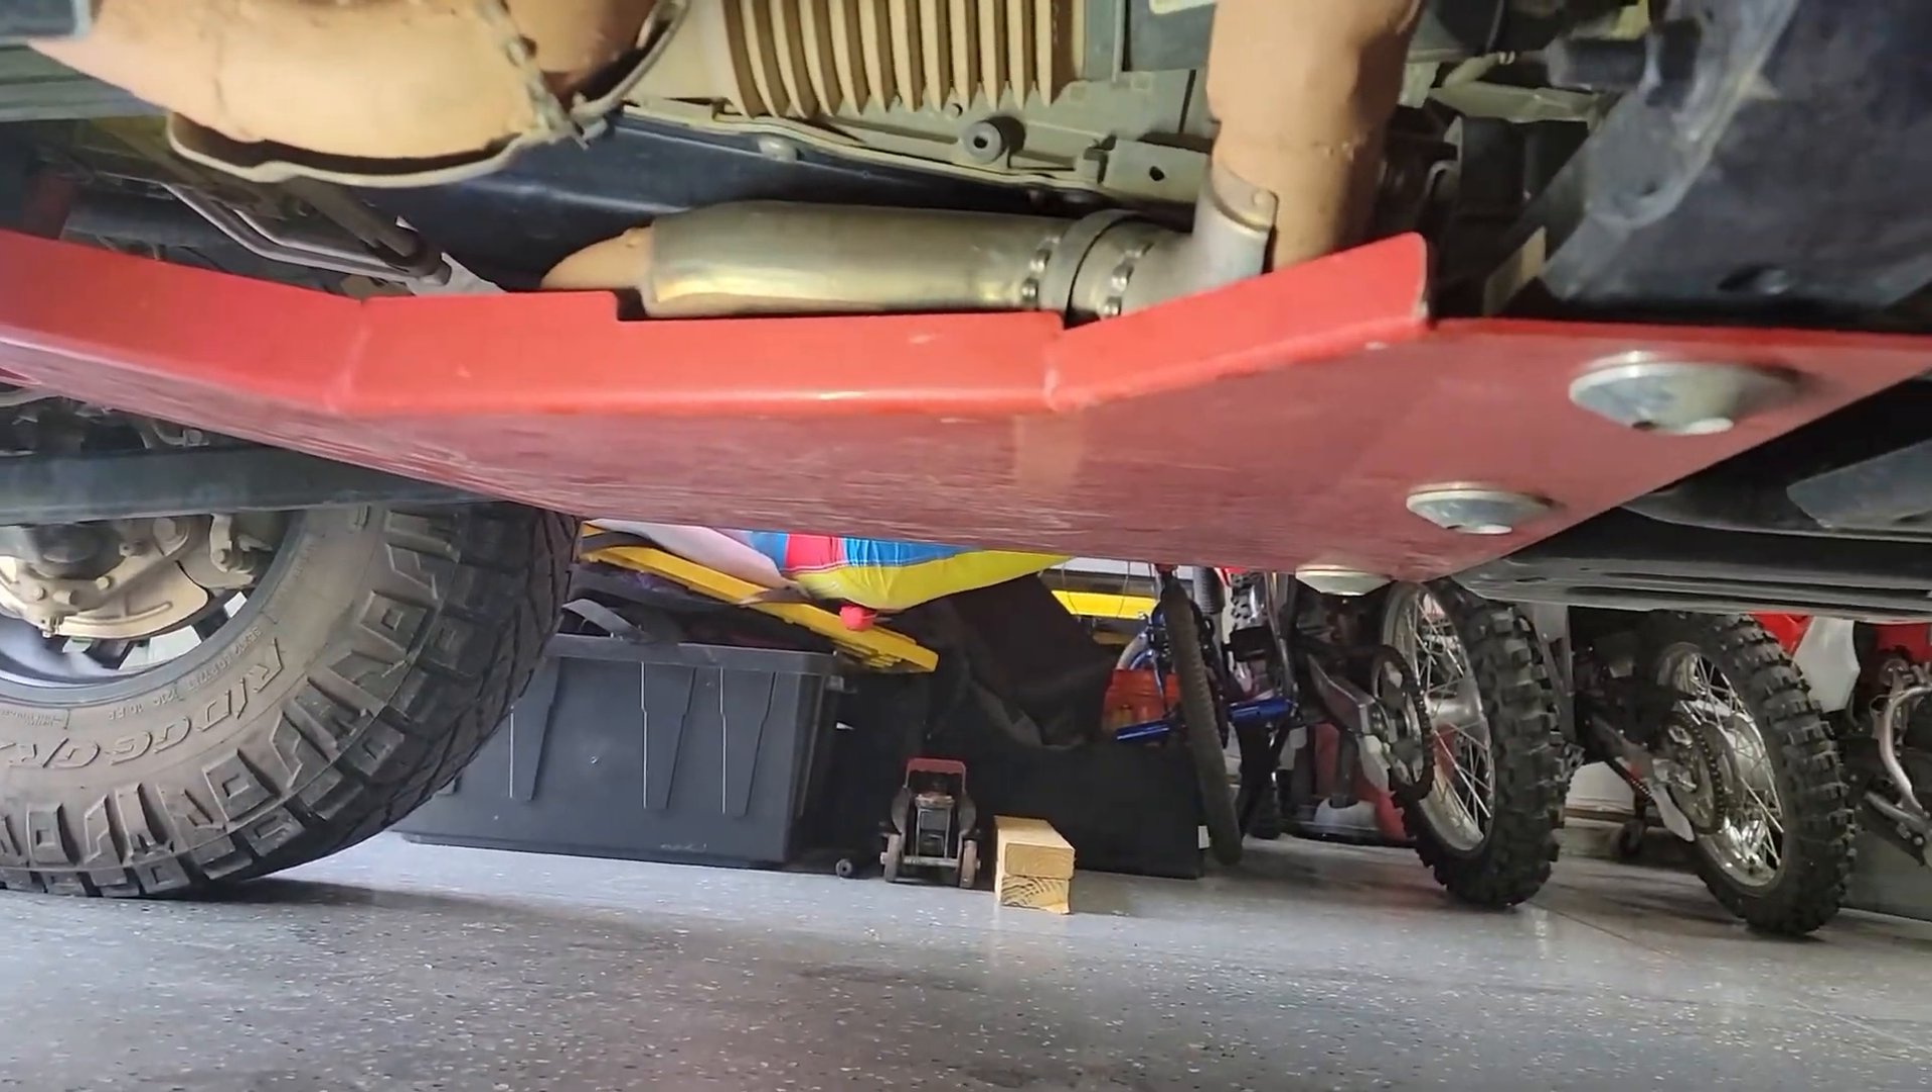As you can tell in my first video, we do have the engine slash transmission skid plate on here already.